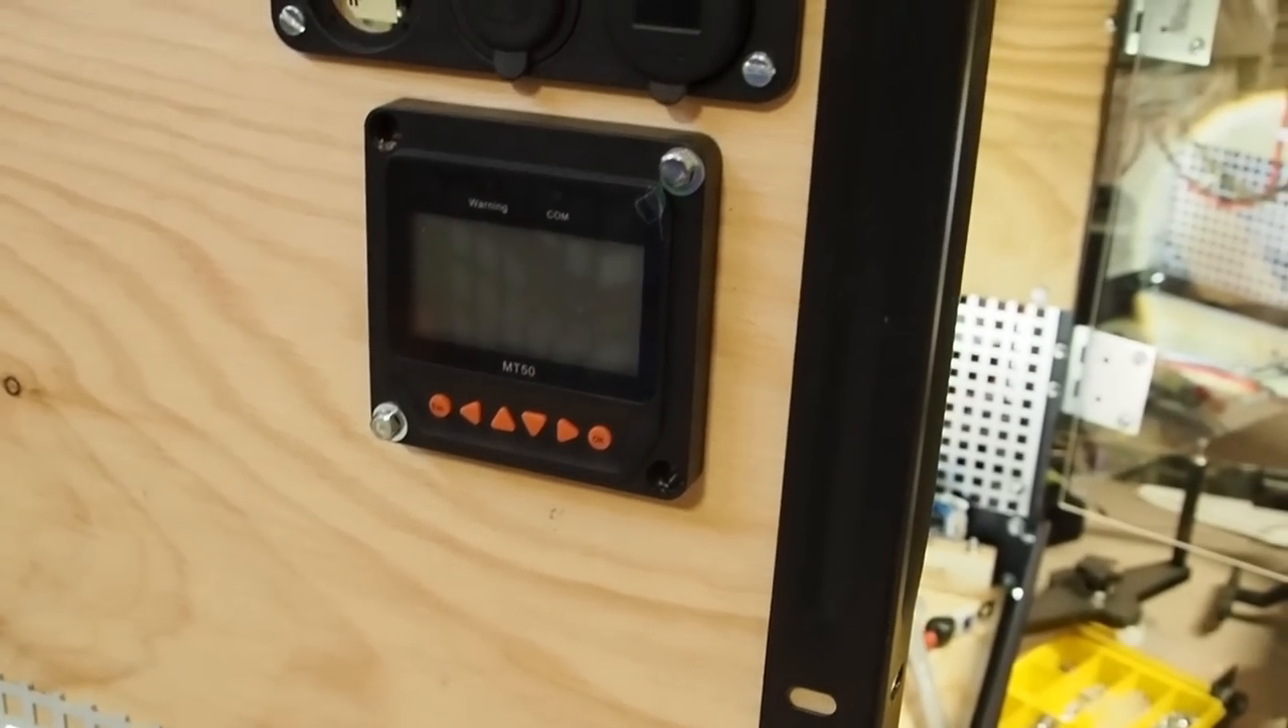I've mounted the MT50 screen I'm missing two screws here.